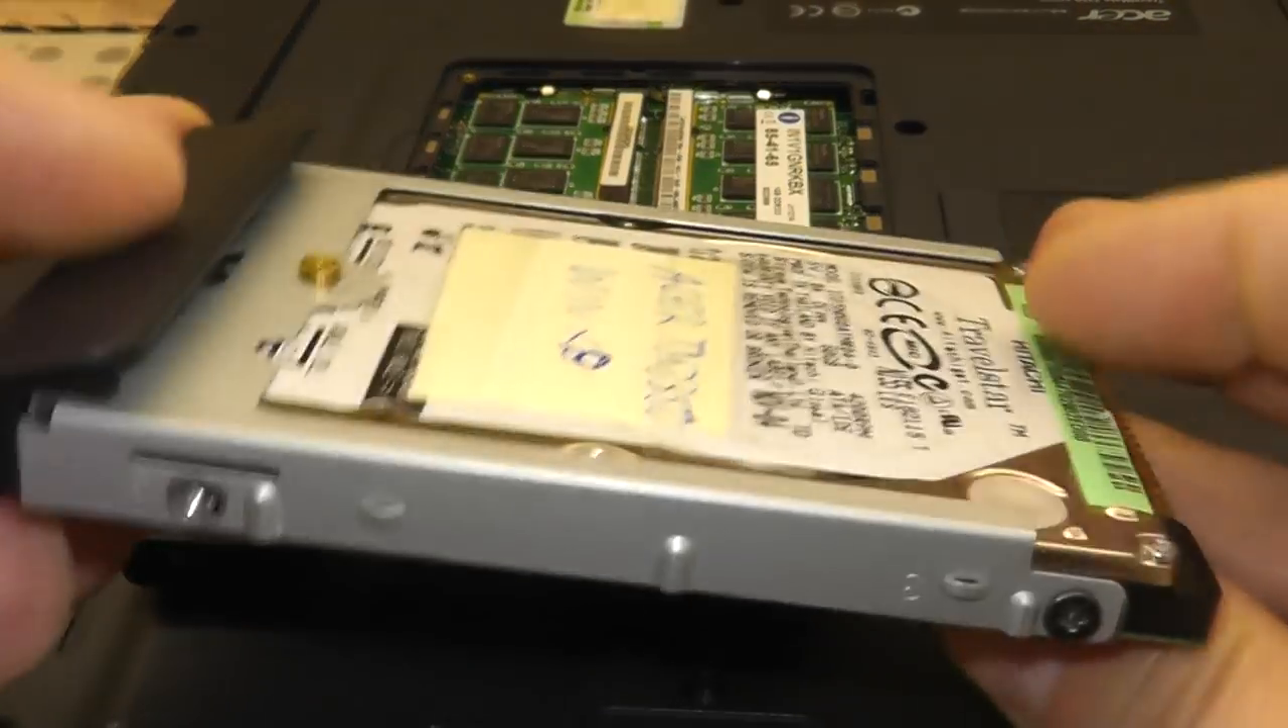So, der Metallbügel befindet sich ja hier noch dran. Den schraube ich jetzt erstmal ab.